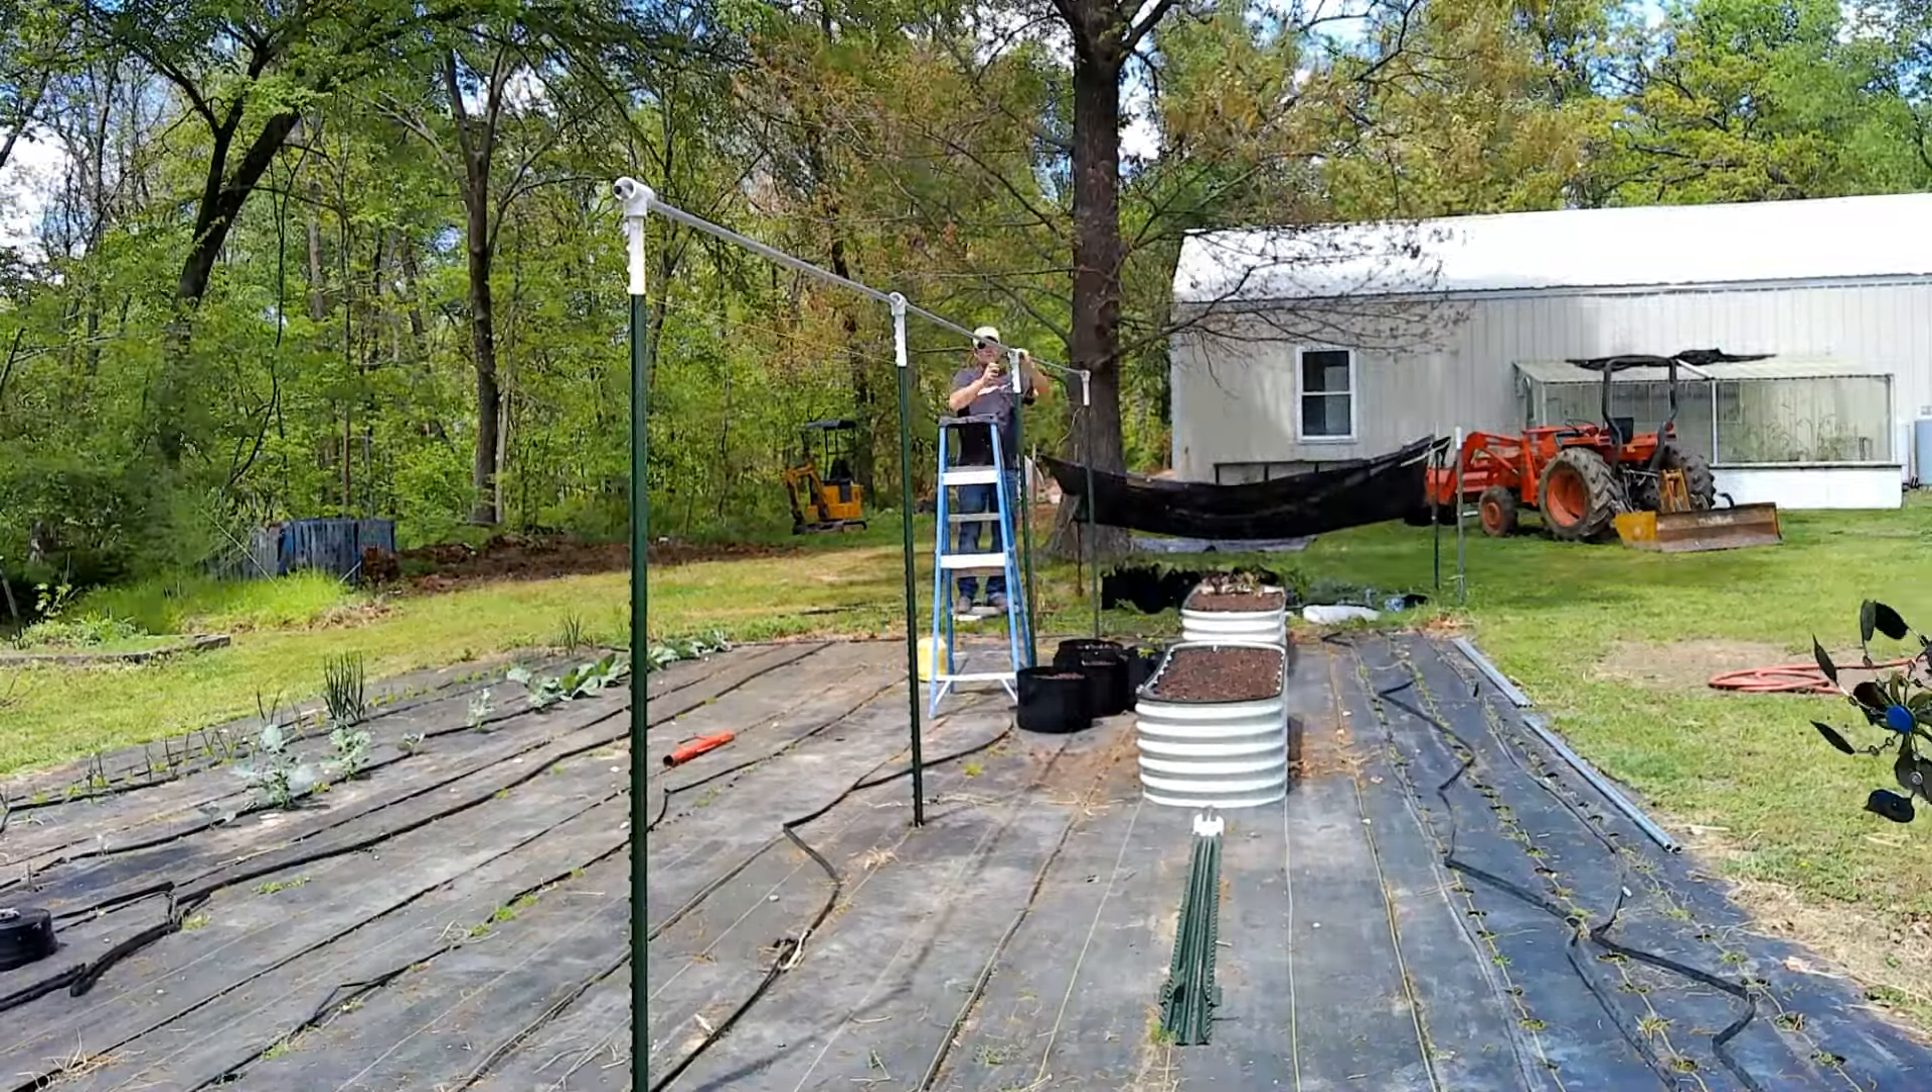I got the top part the conduit all put in now.